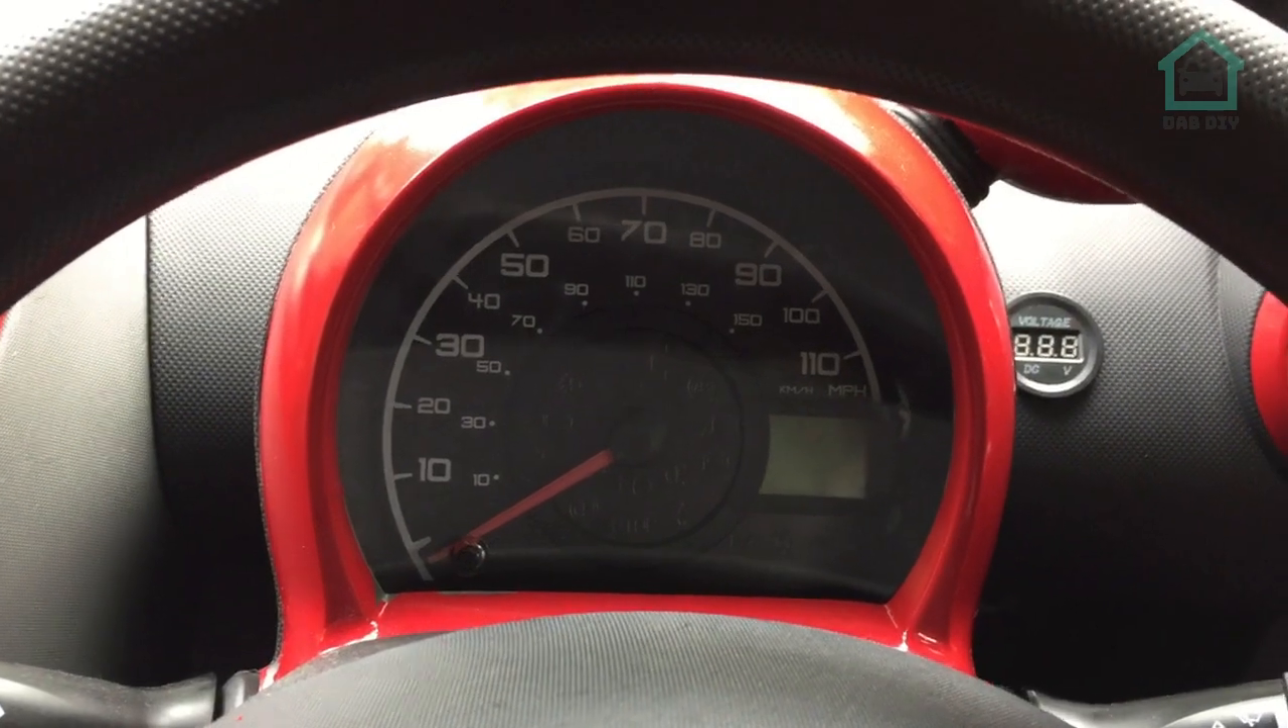We've got the speedometer and the clocks and things like that back in the car.